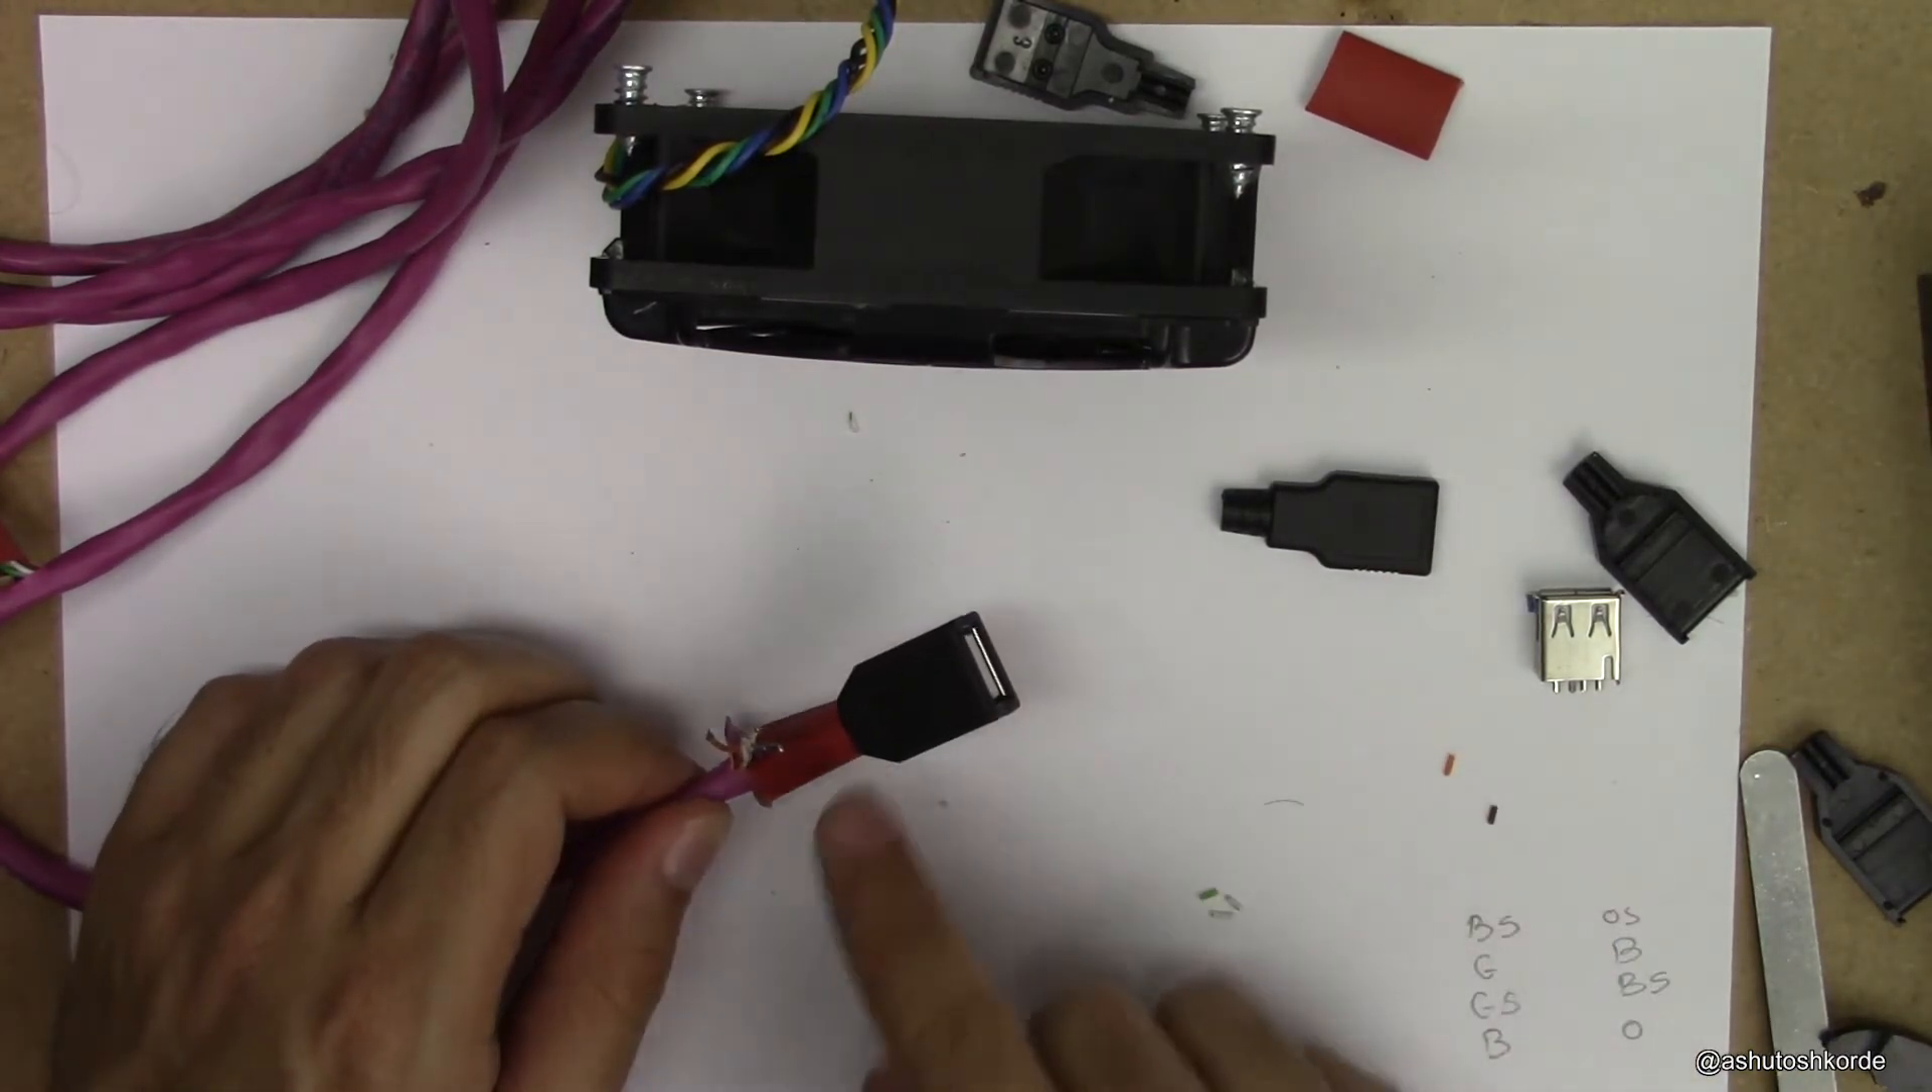Right so there we have it folks the first female connector in place.